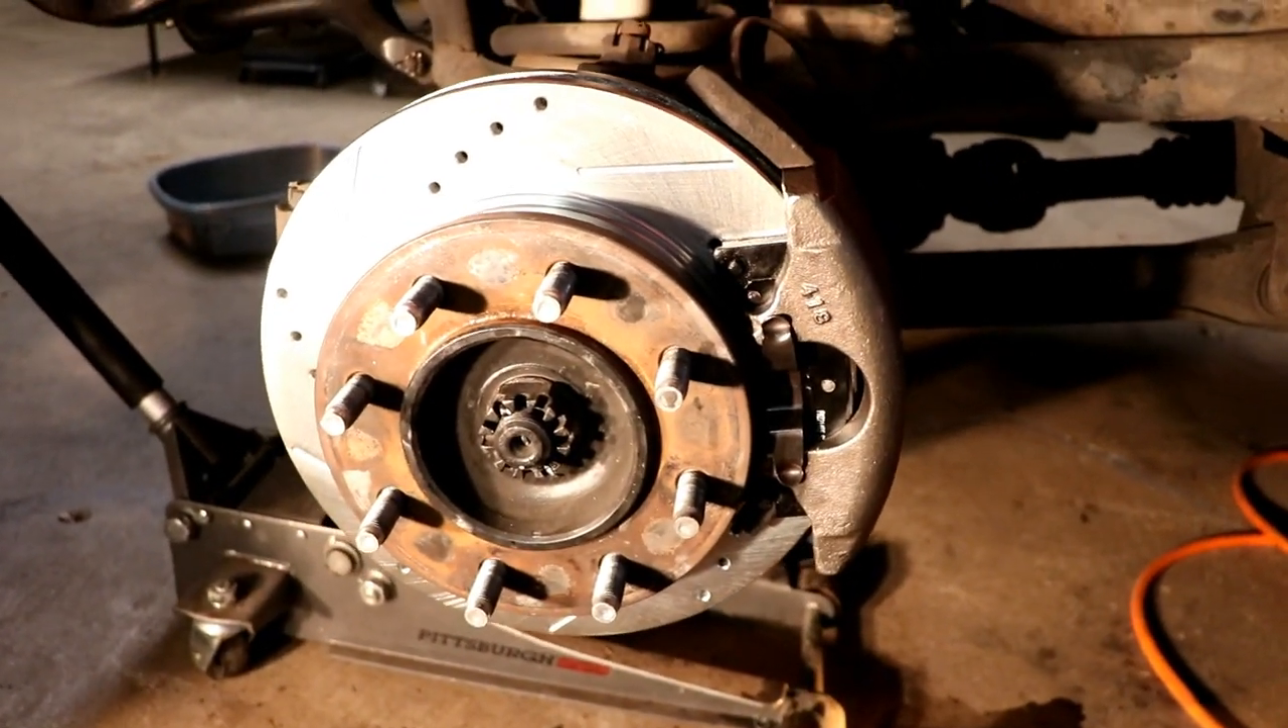We got this side all buttoned up. Here's the finished product. New rotors, calipers, brake pads.